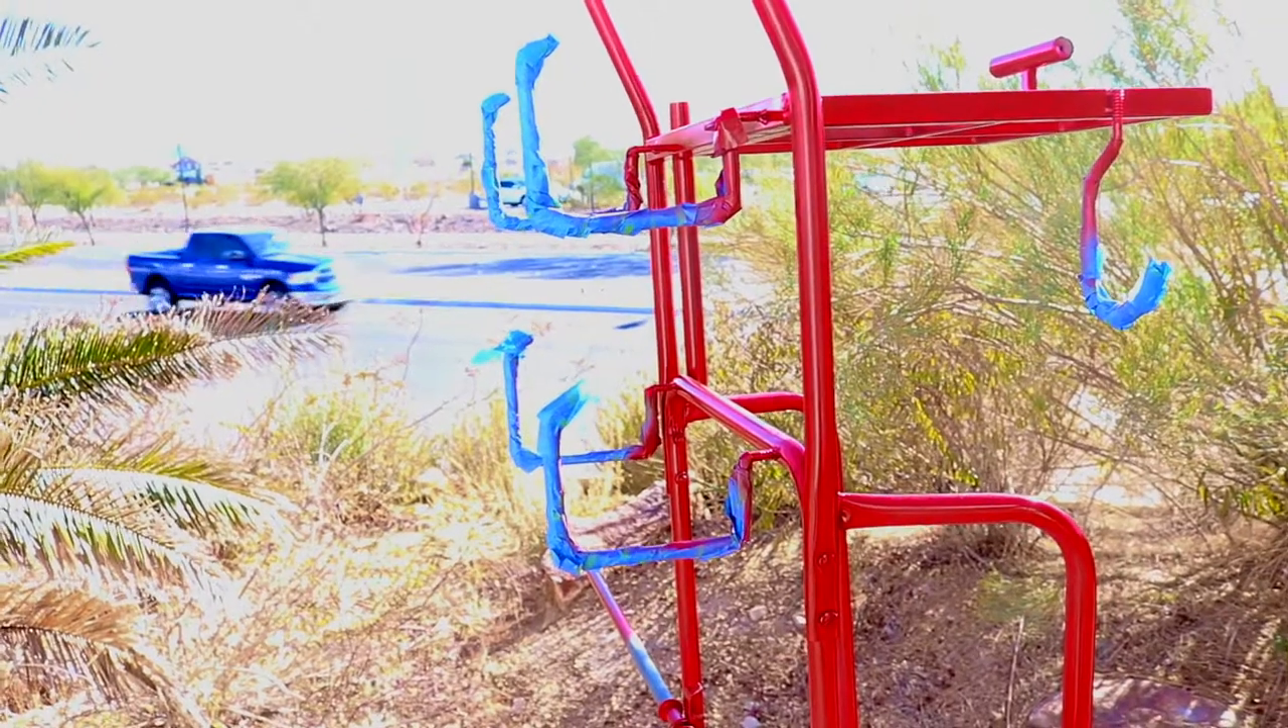Not sure if I showed you in the last part of the video but got the hooks welded on.